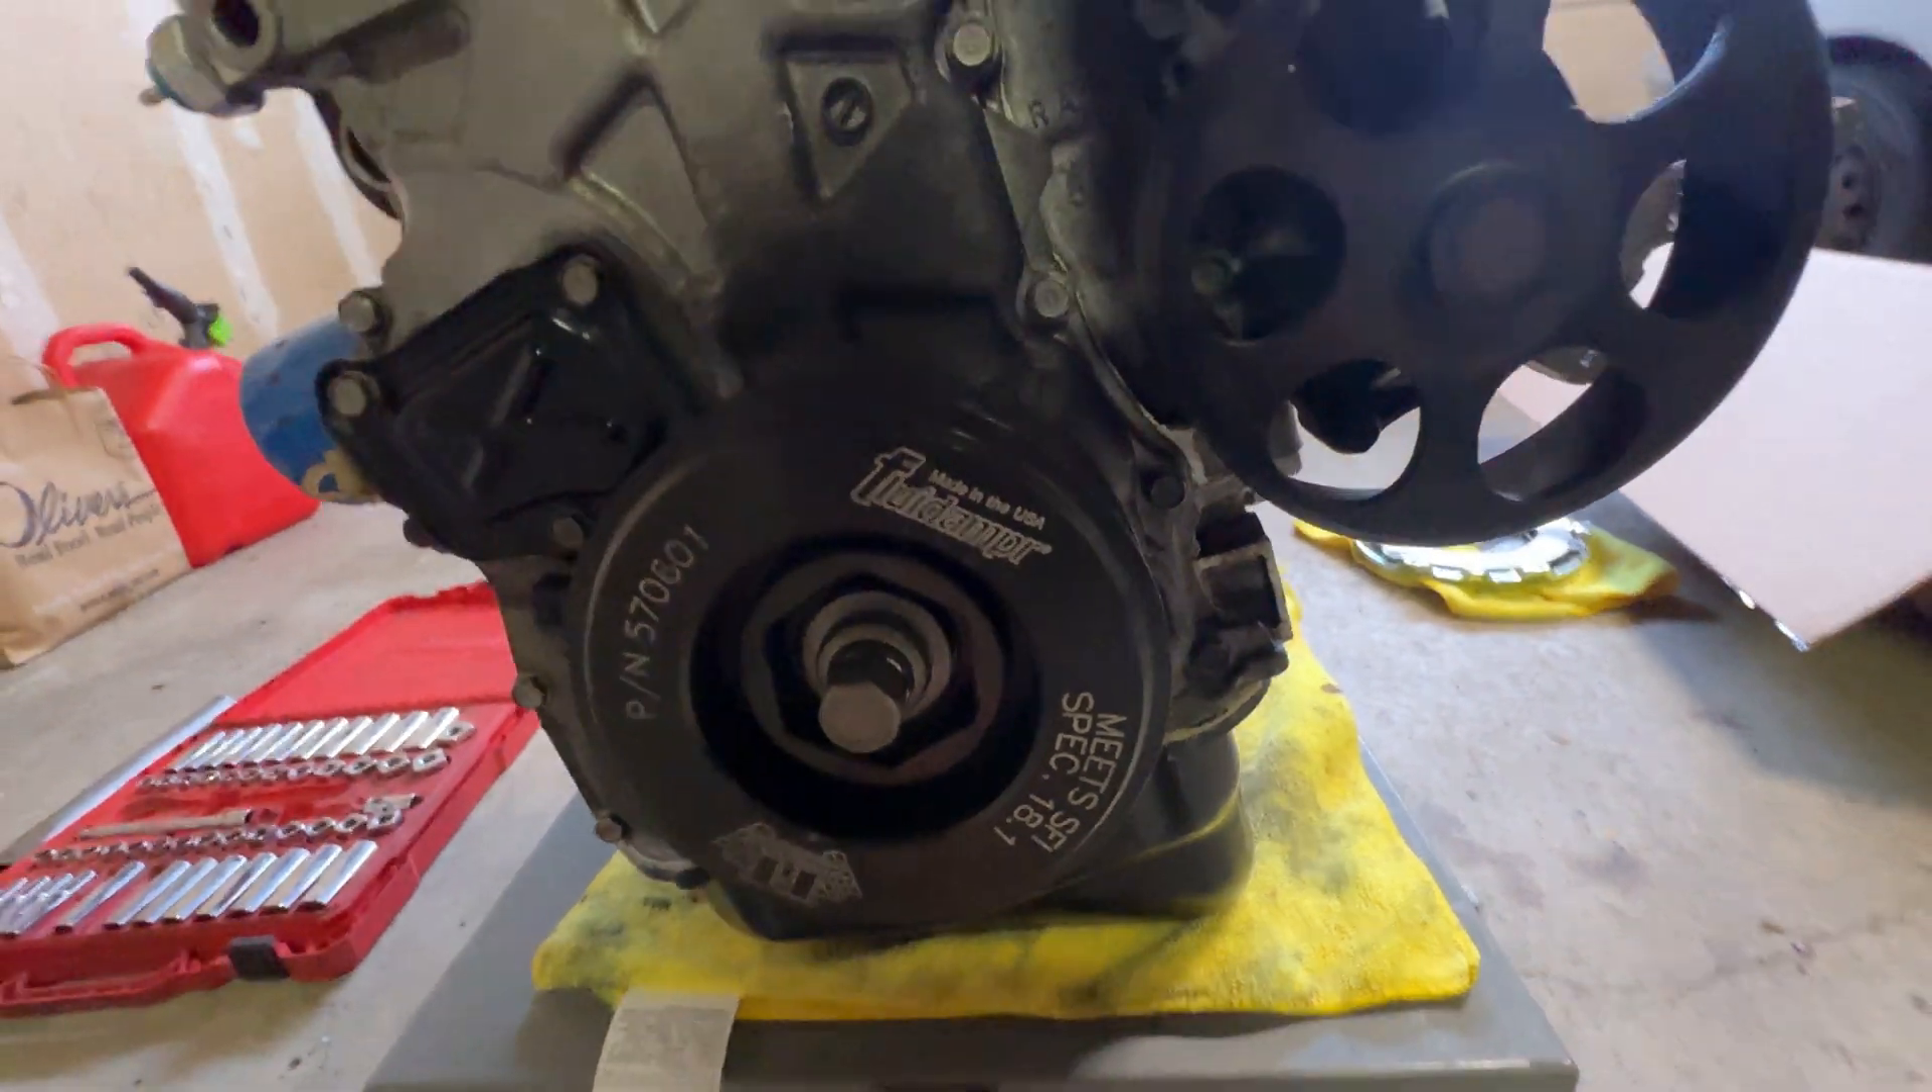We also put a fluid damper on.